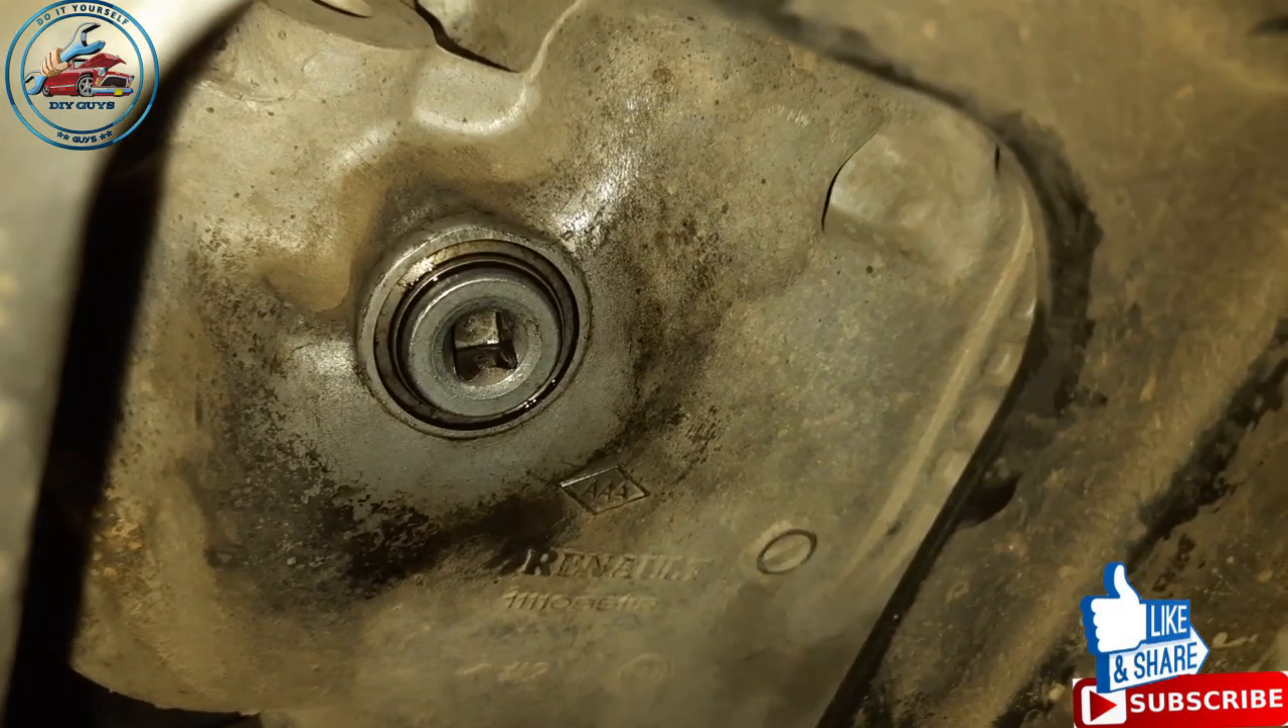So now the plug is installed back you can see it's also tightened.